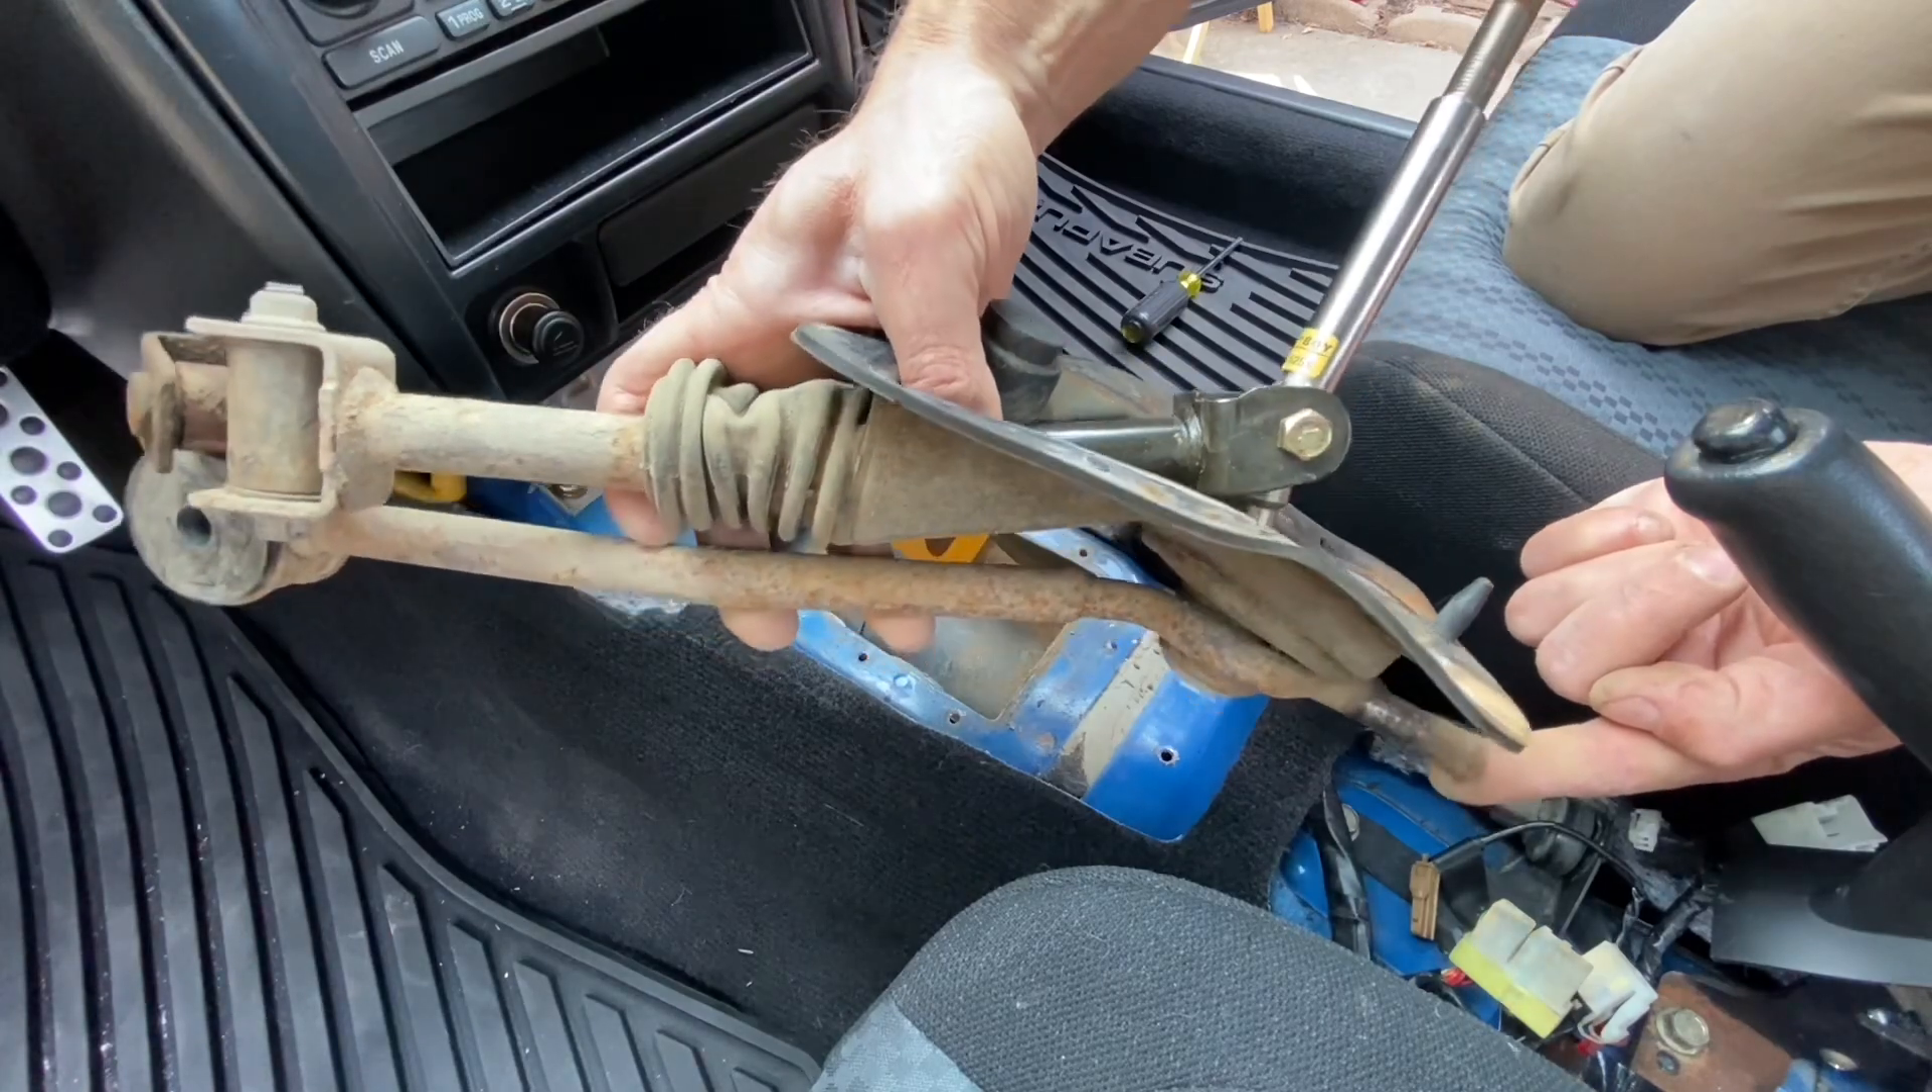There's the entire shifter assembly pulled out through the top half through the cabin of the vehicle.